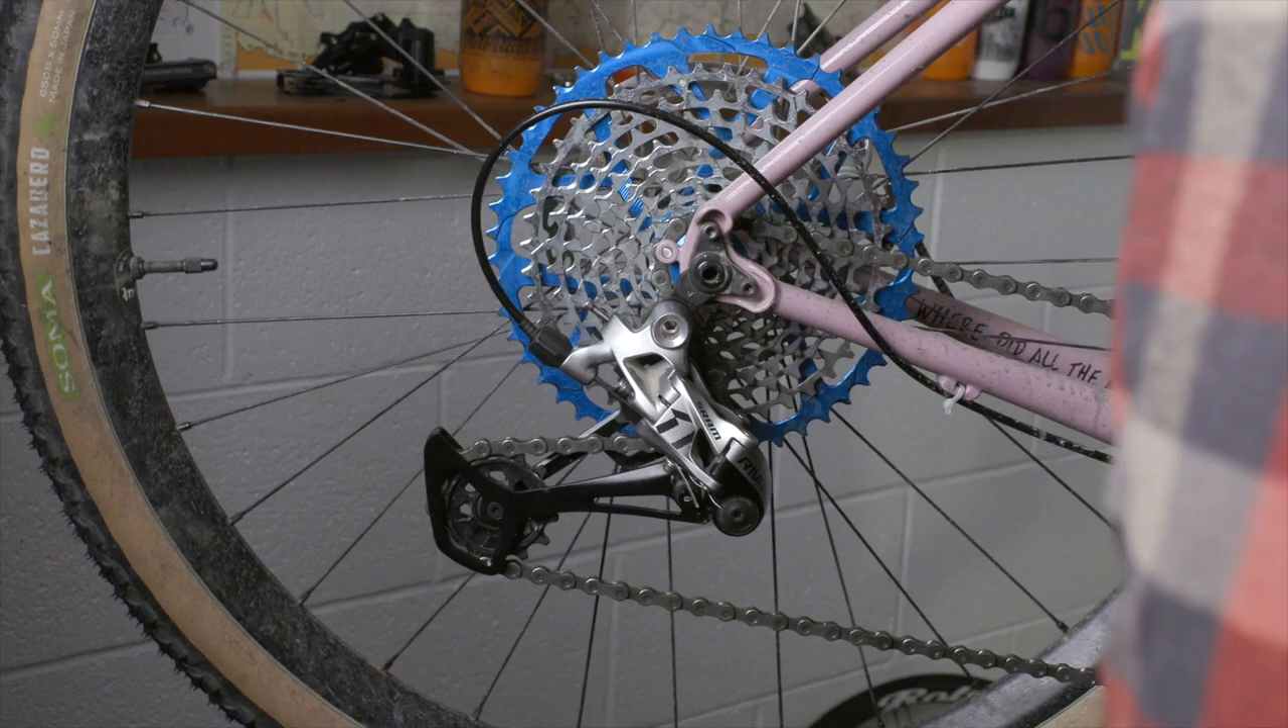So I've got our modified rear derailleur back on the bike.